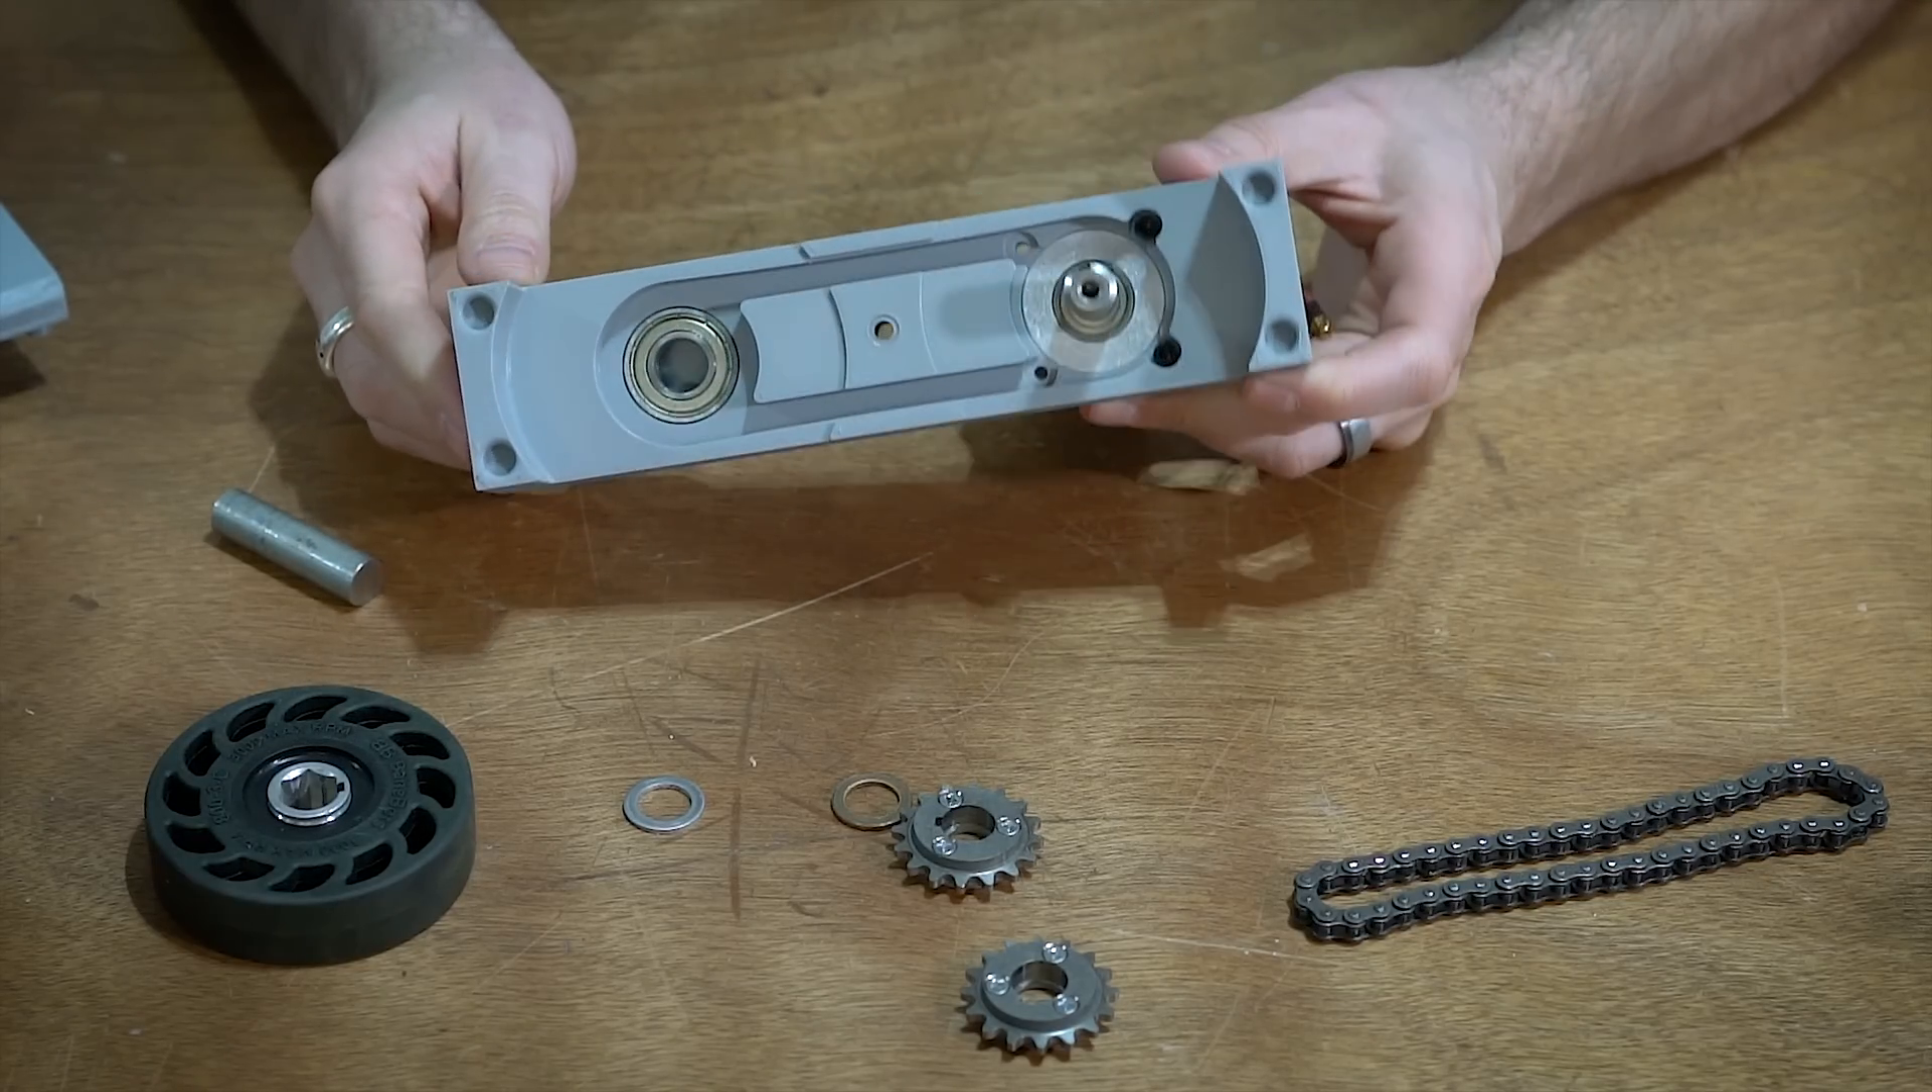And then on the inside, you can see that I've got the bearing inside of here. And then I just have the gearbox mounted directly in like that.